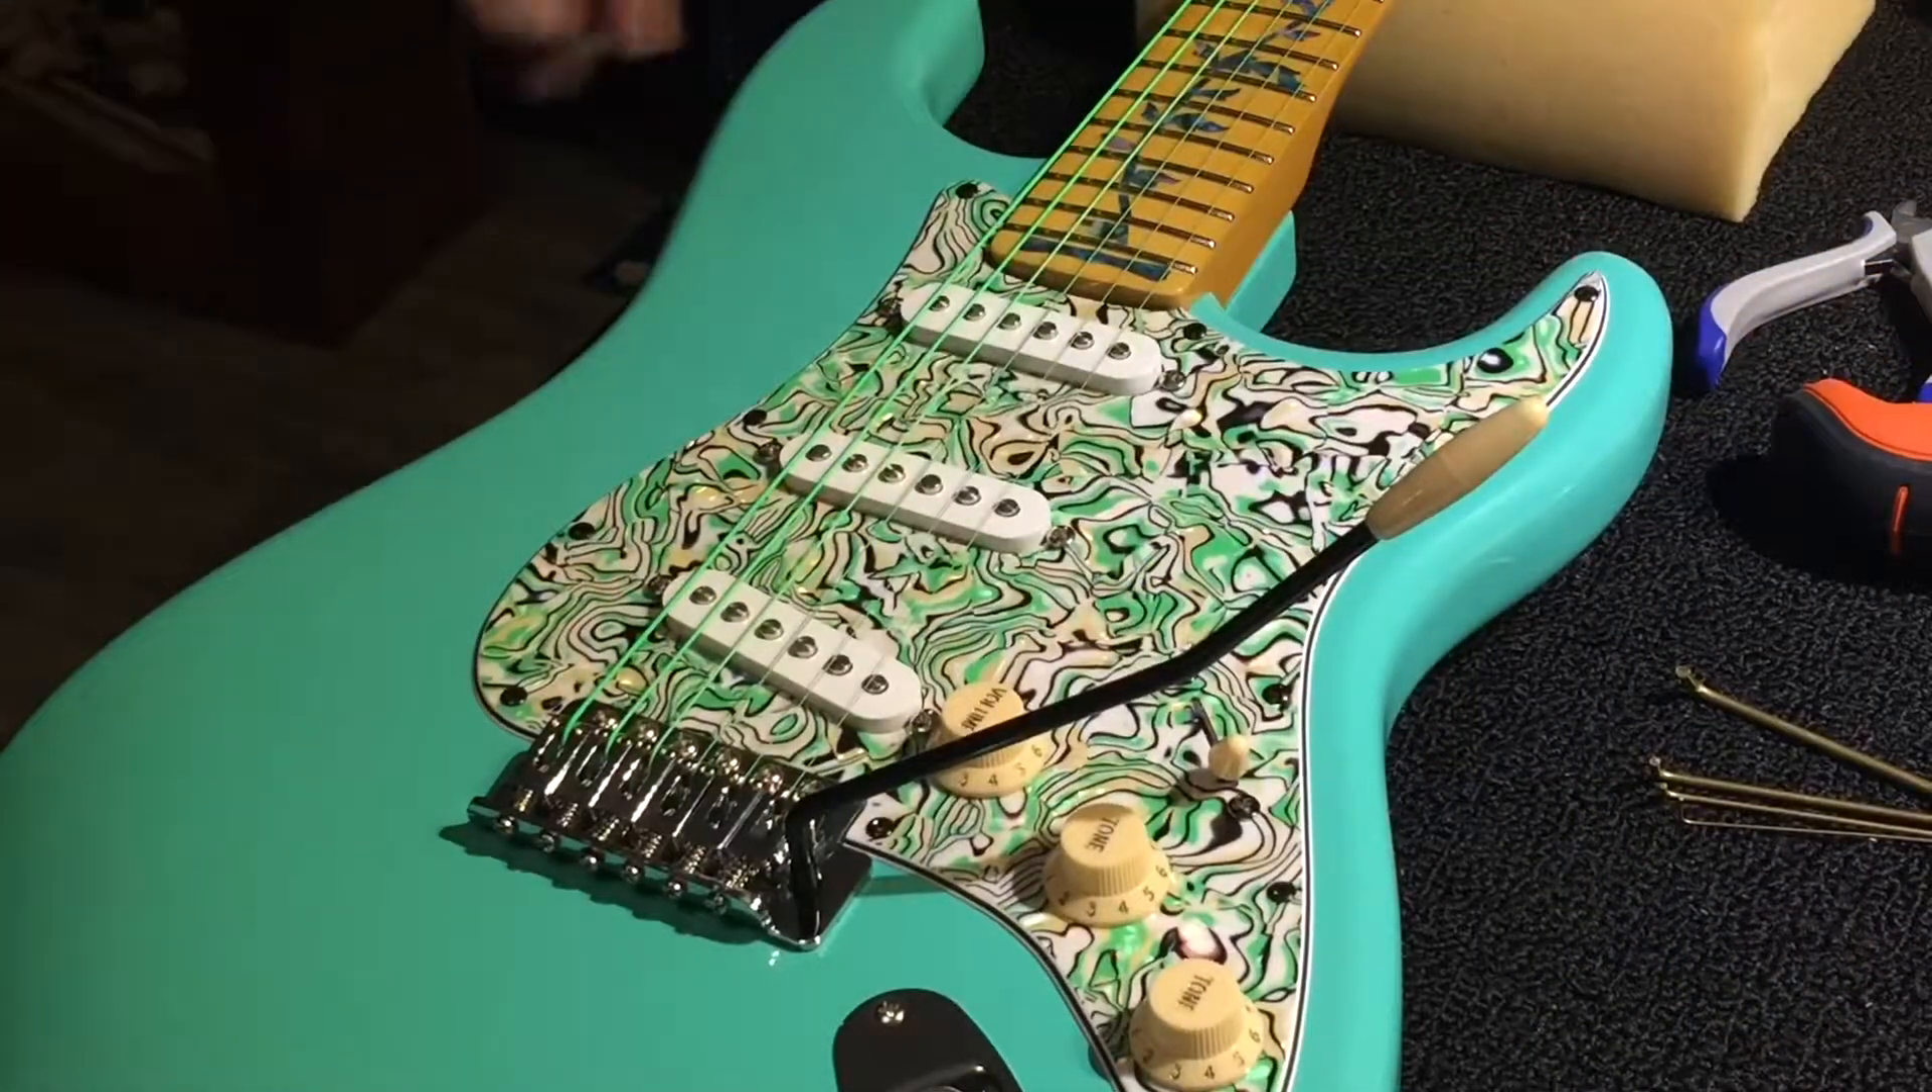All right so we've got the green strings on.